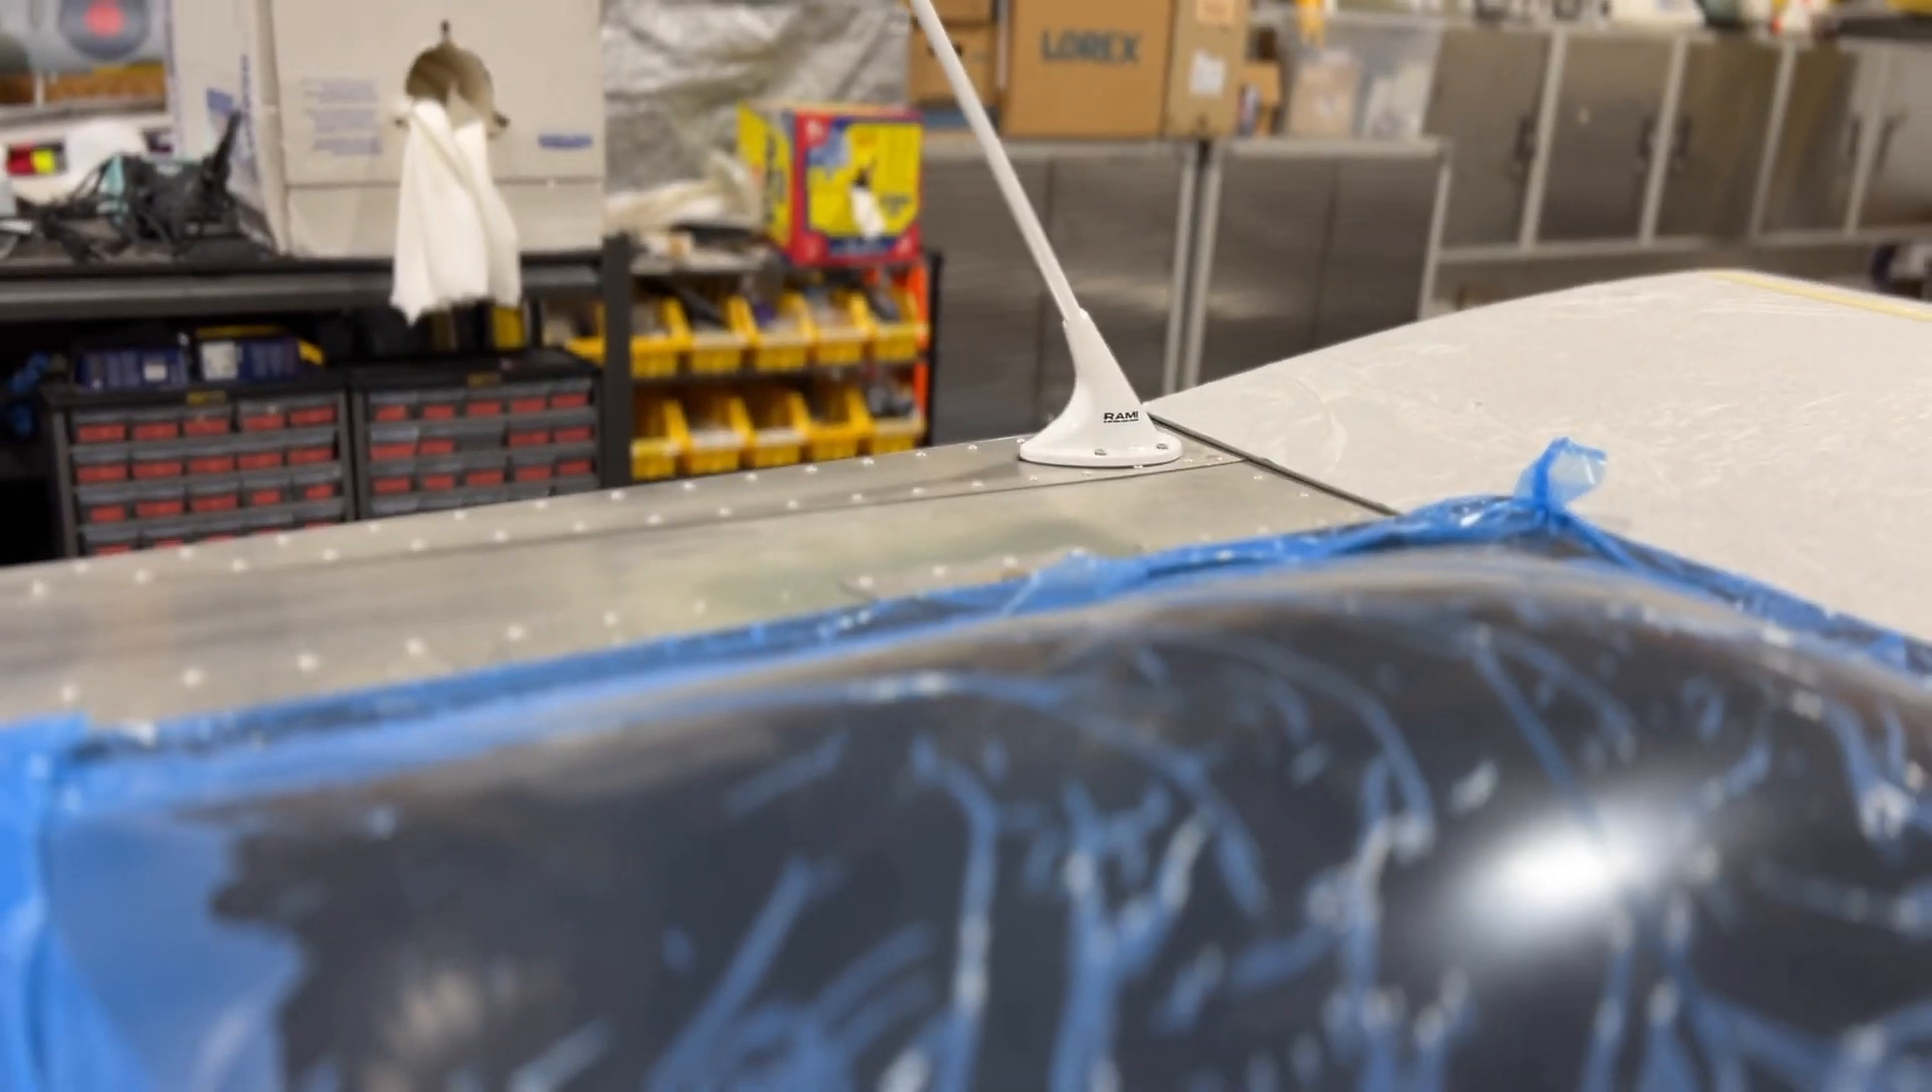I've already got my comm antenna located up here.